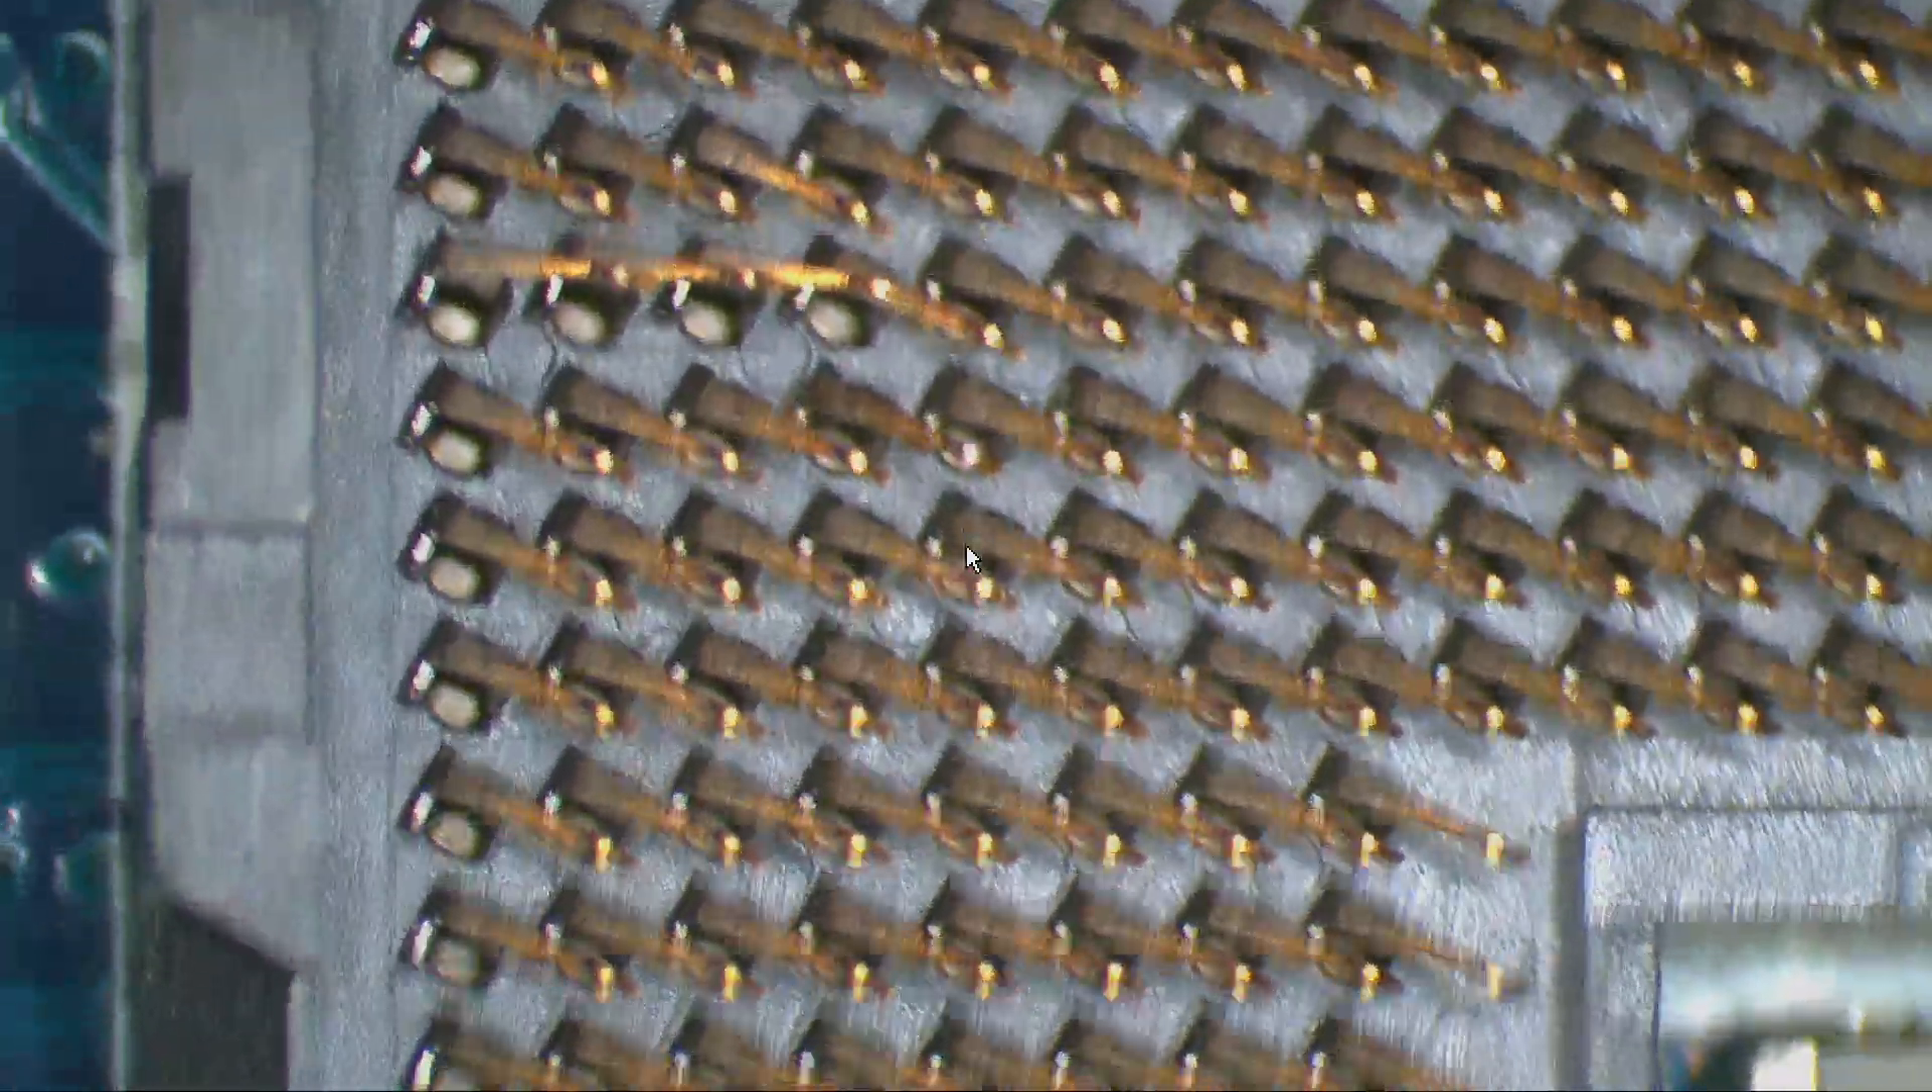I'm going to have to really get in there, these pins are tiny. They do appear to be not lined up anymore.